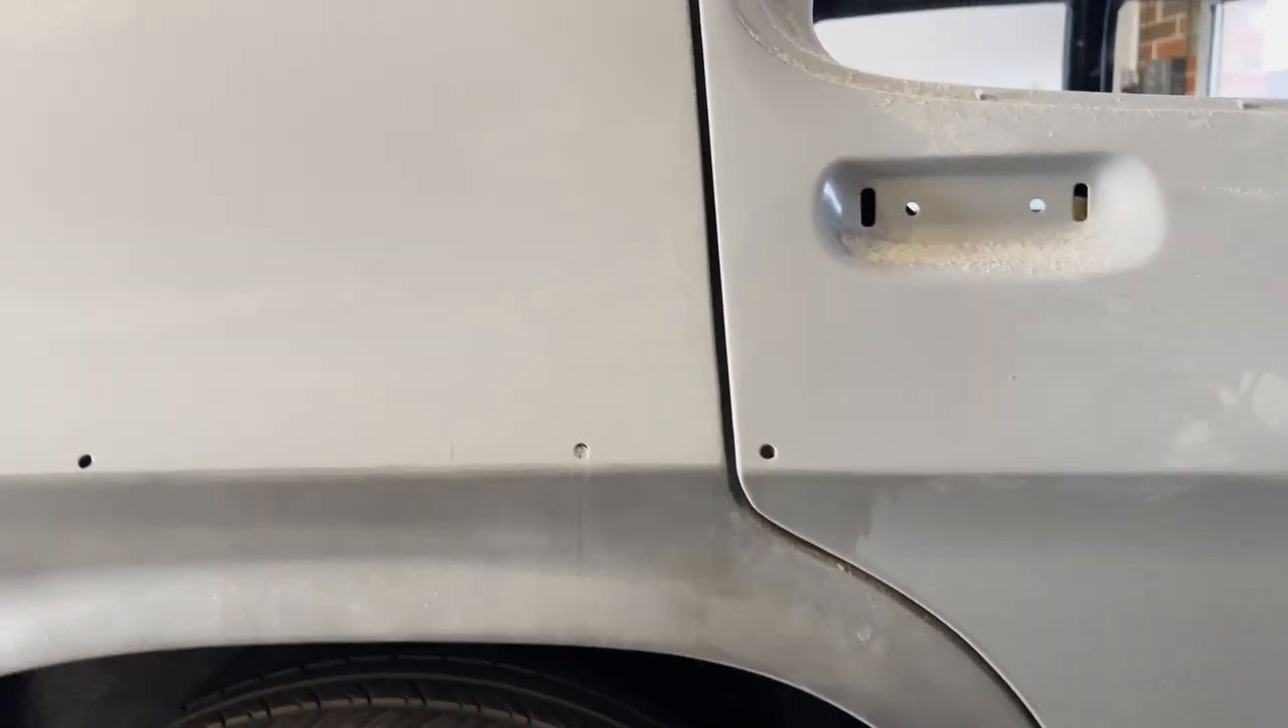Now, you see how we've got a nice gap all the way down? It's very consistent.